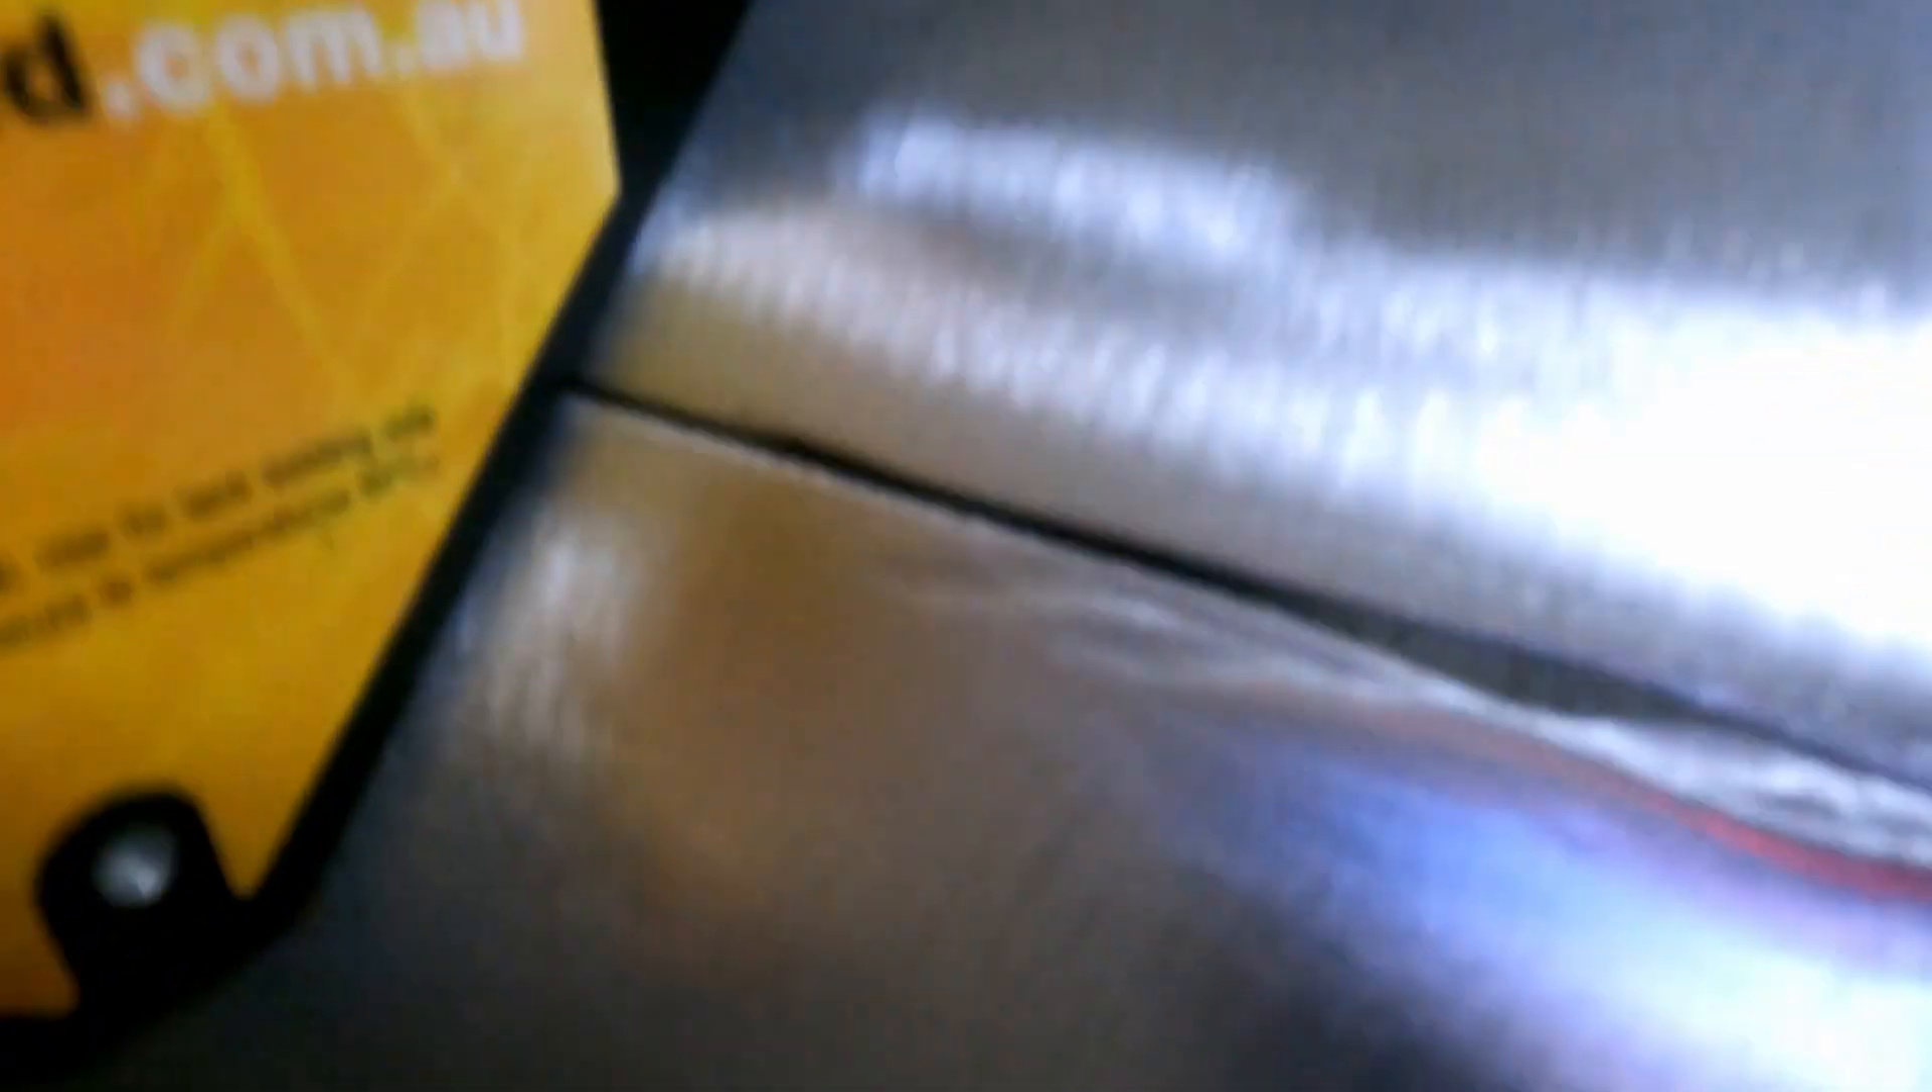You can see there's a bit of a gap there.